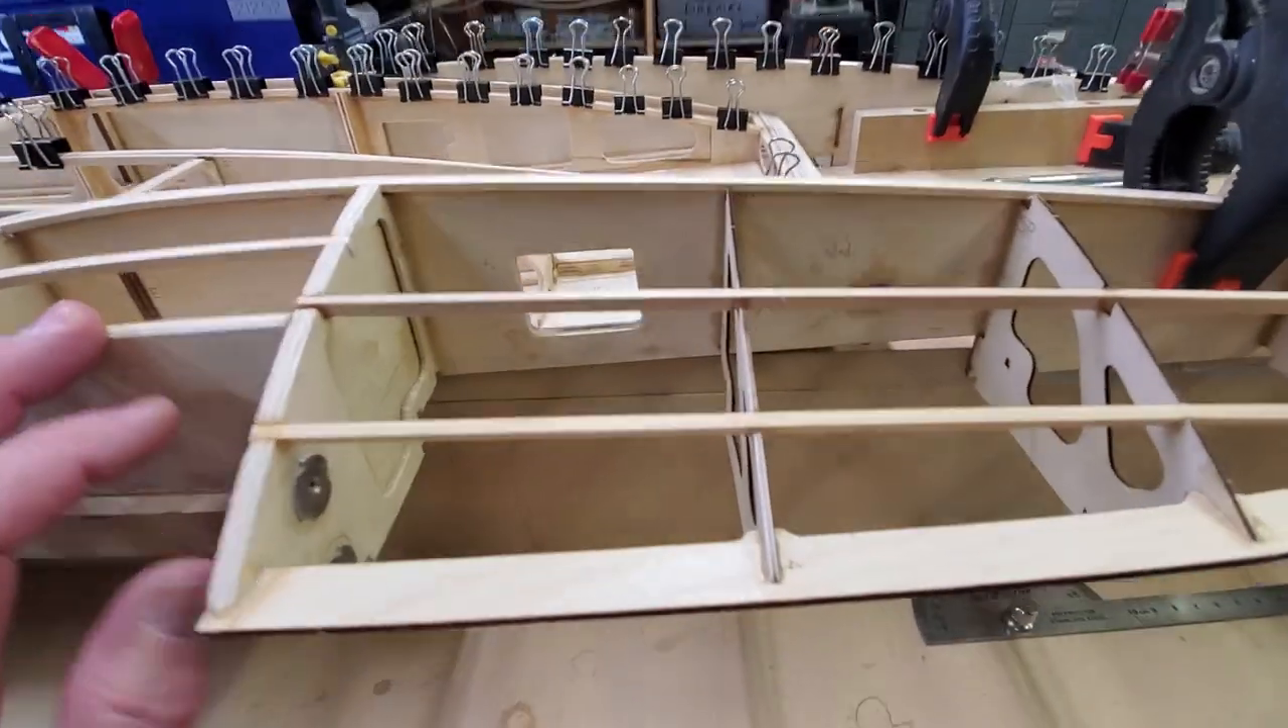This side's already been assembled as you can see as far as the stringers and so on.